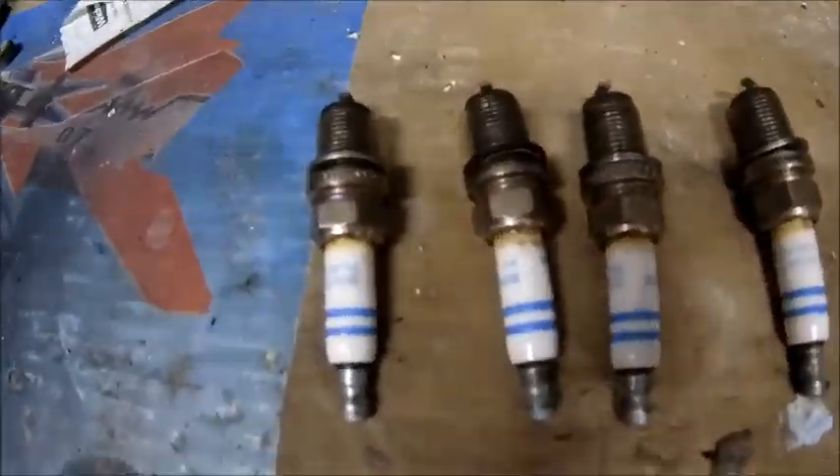So all the plugs are out.